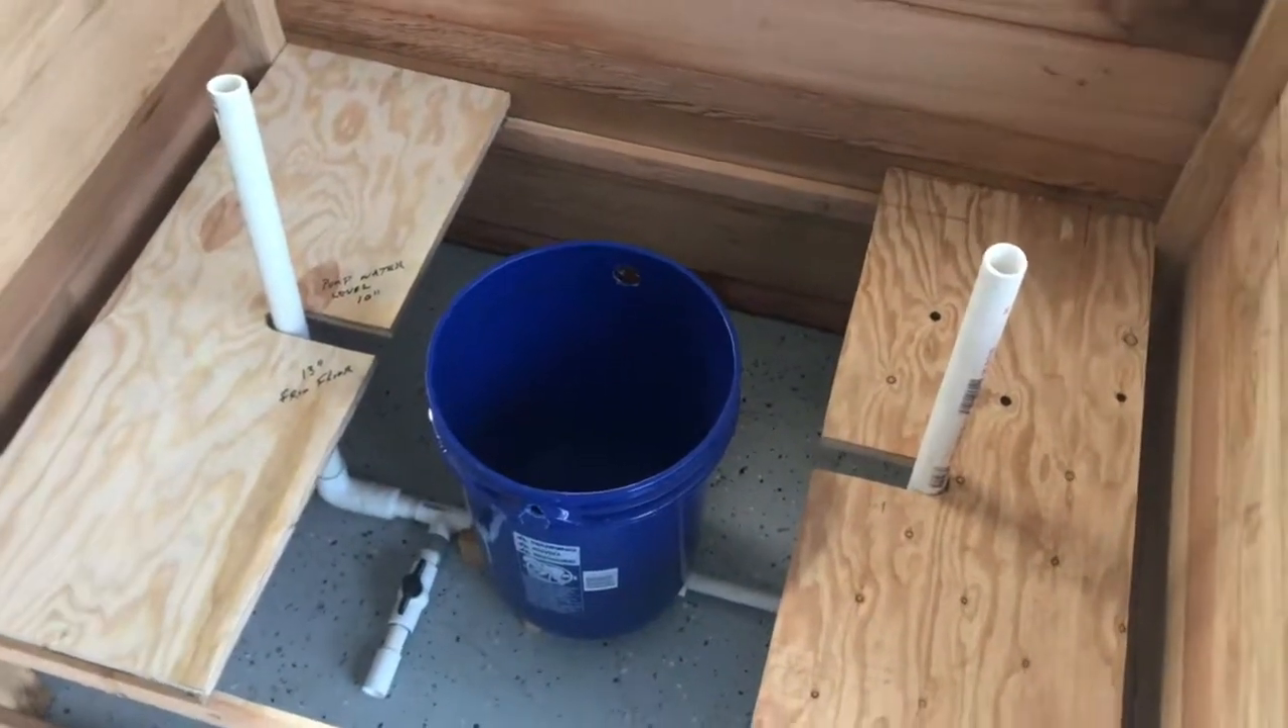Okay, I put the reservoir inside the box and put the shells down. So now it's sitting there and that's all there is to it.